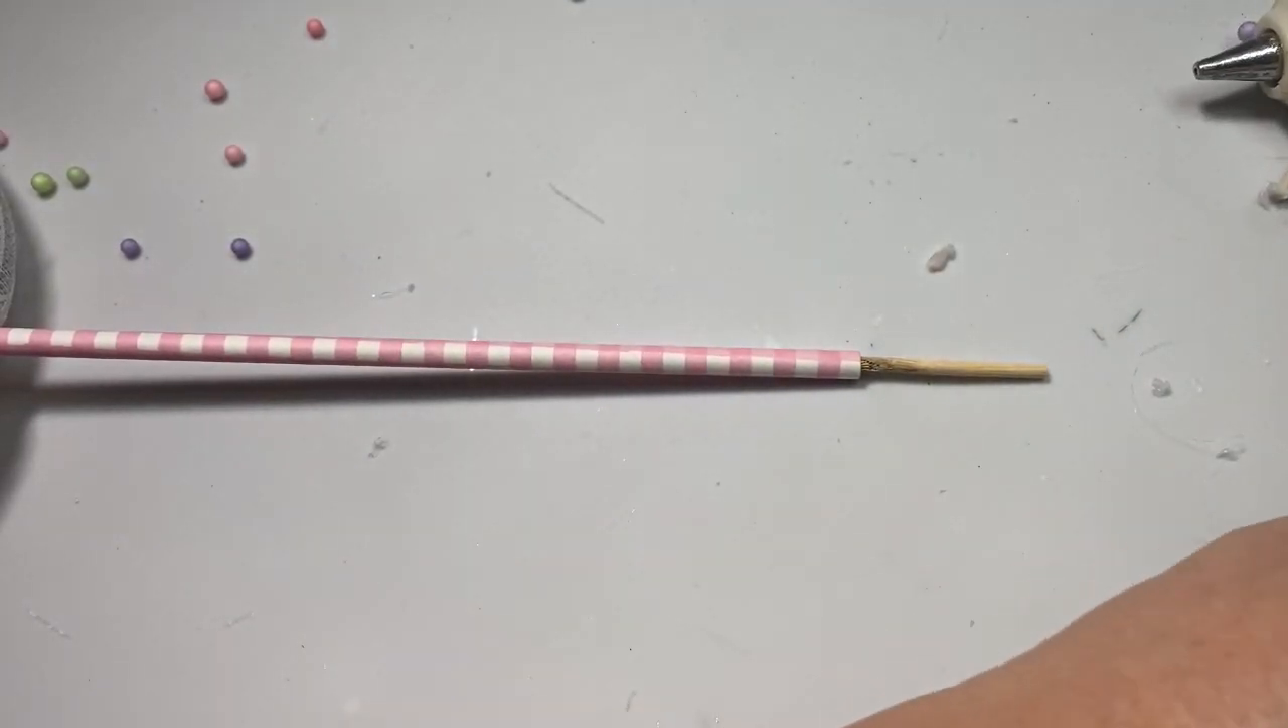And then you can see that I've got a little bit of extra space, a little bit of this skewer showing.